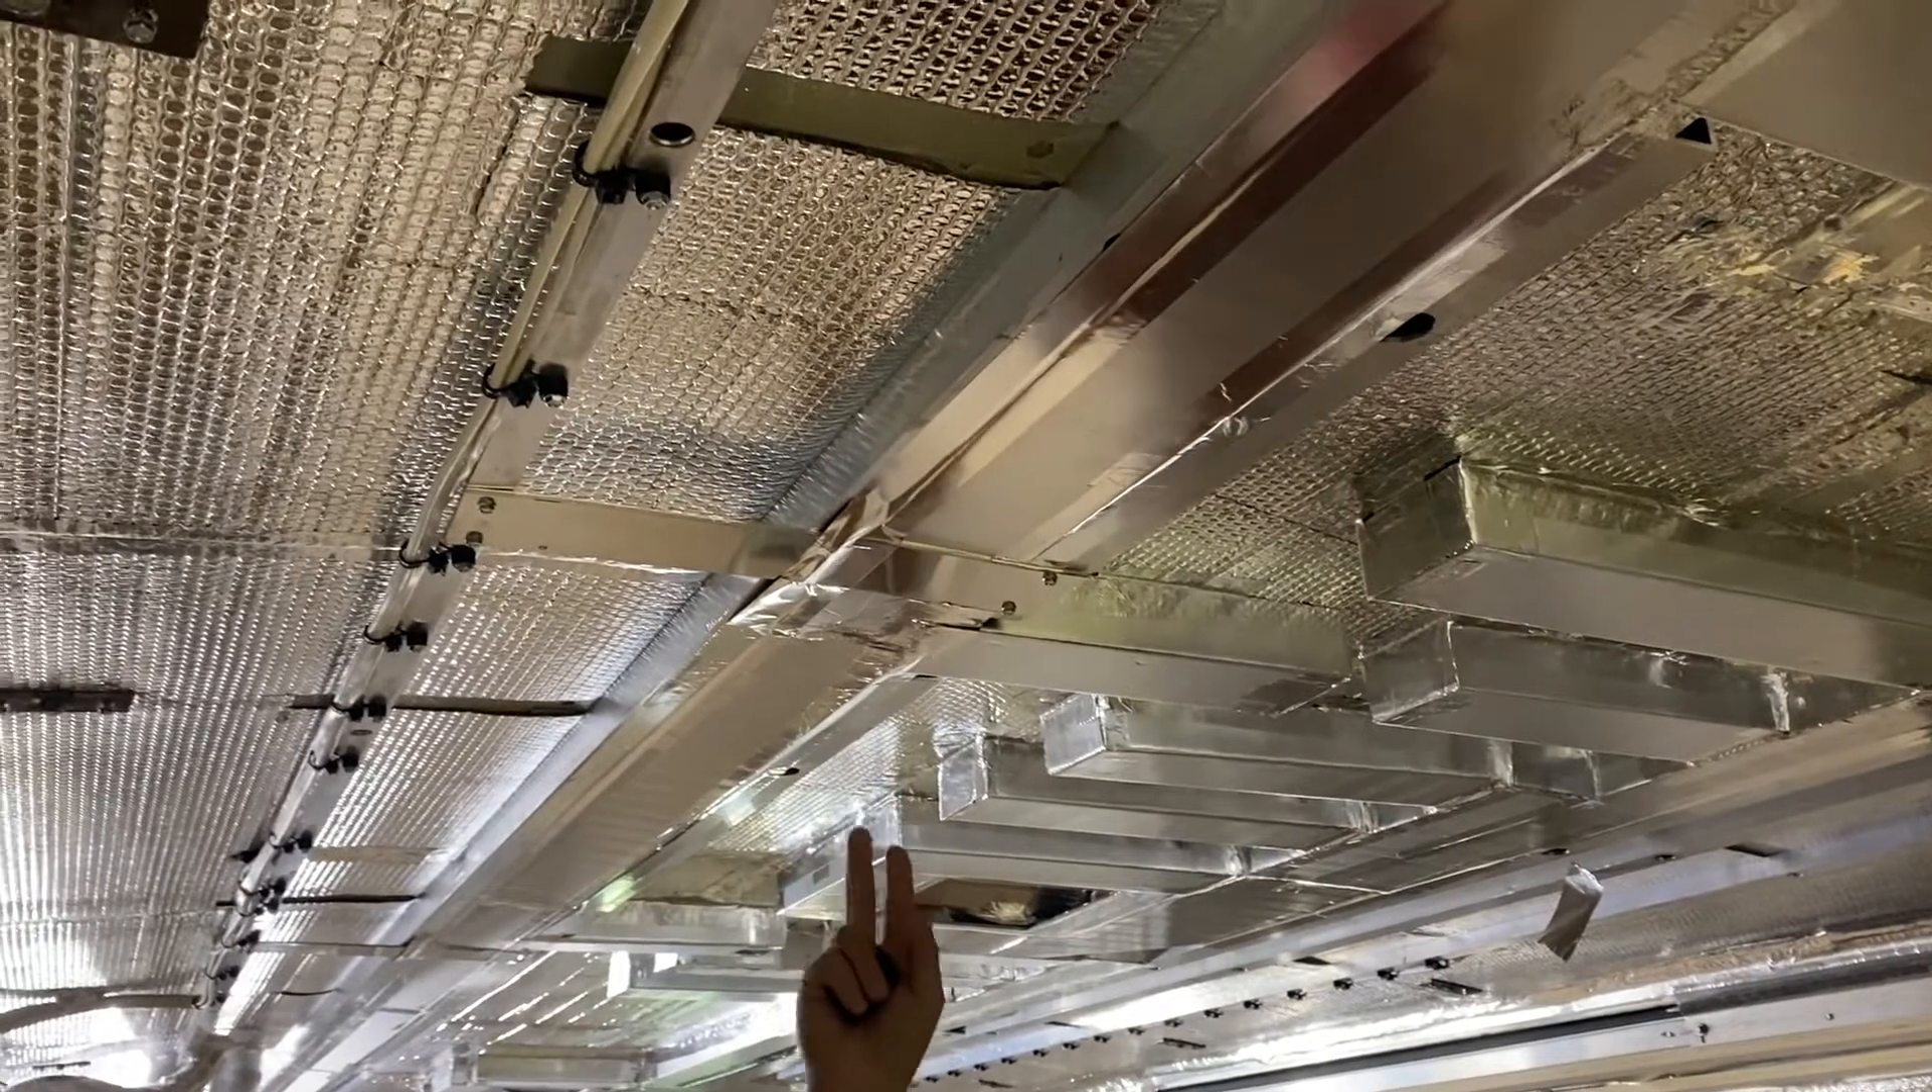Here on the roof you'll see a lot of the duct work is already prepared and installed.